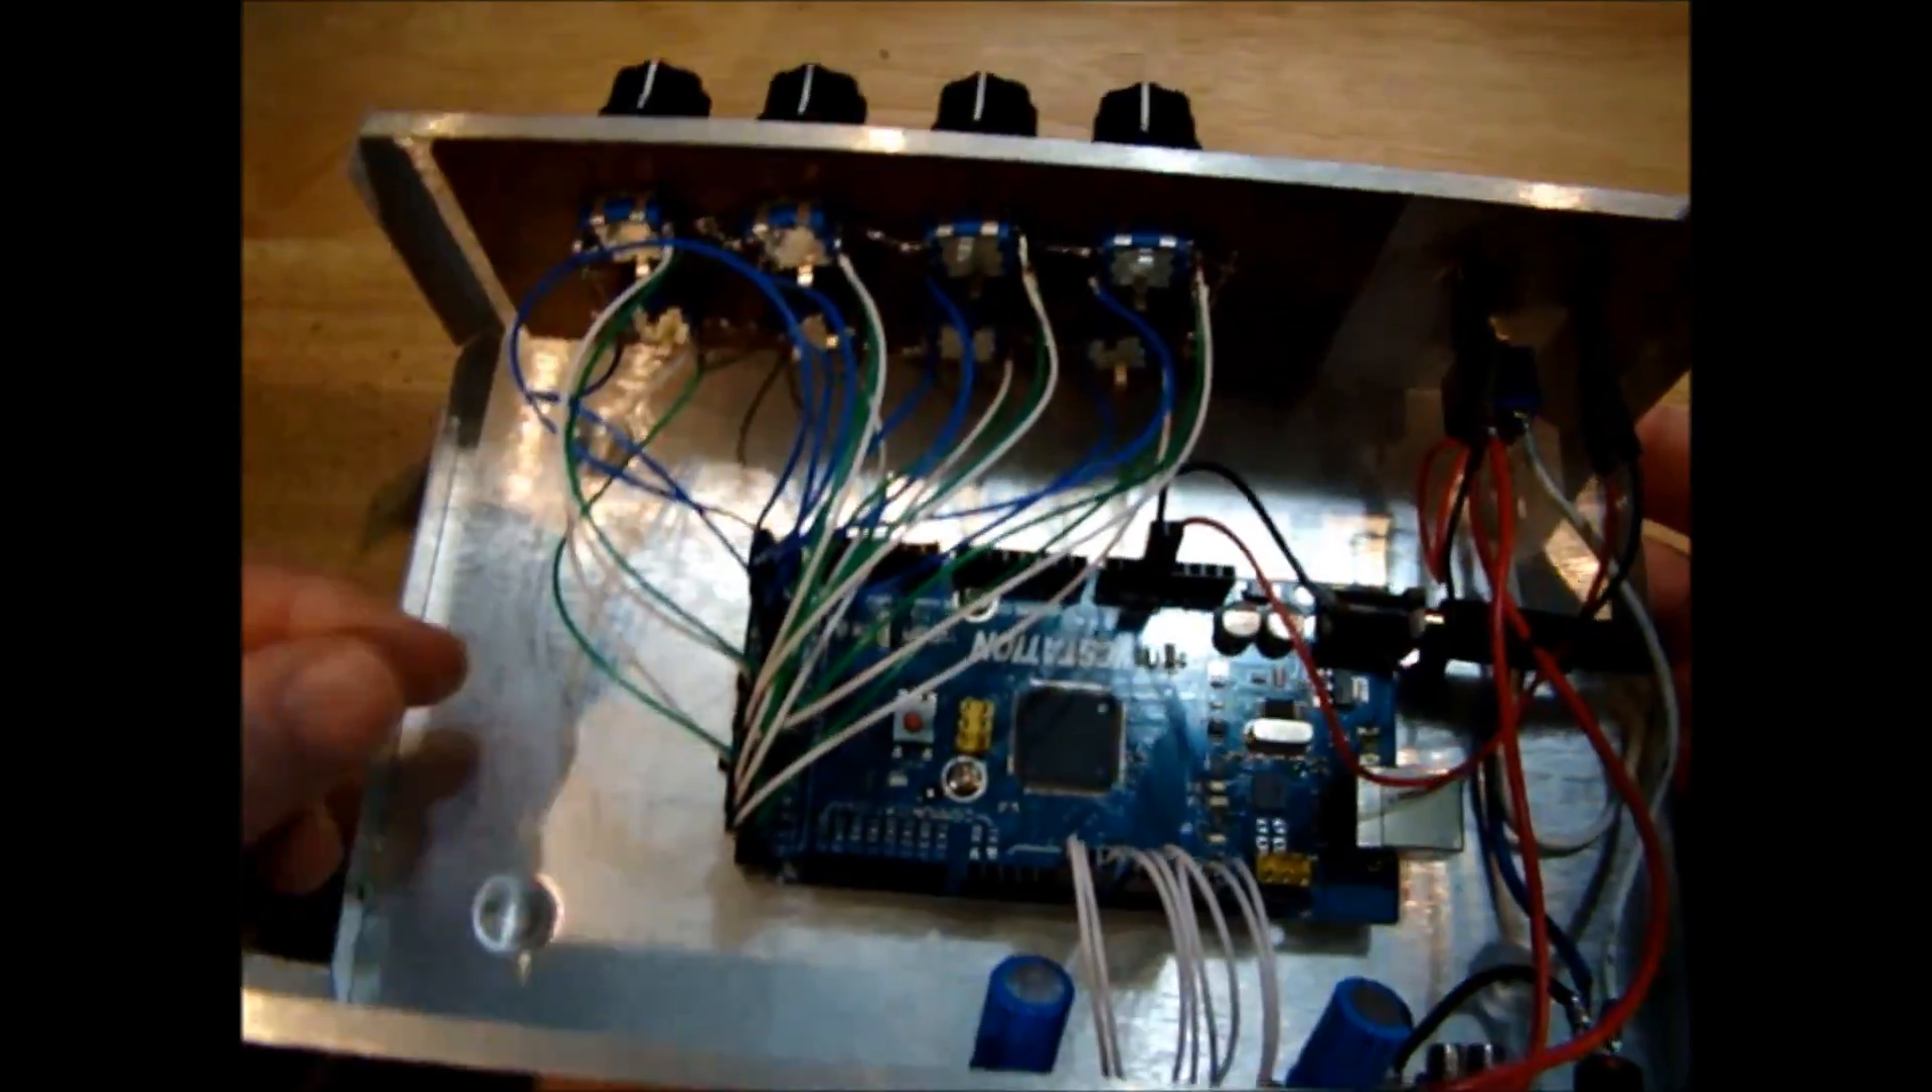Here's all the encoders wired up.